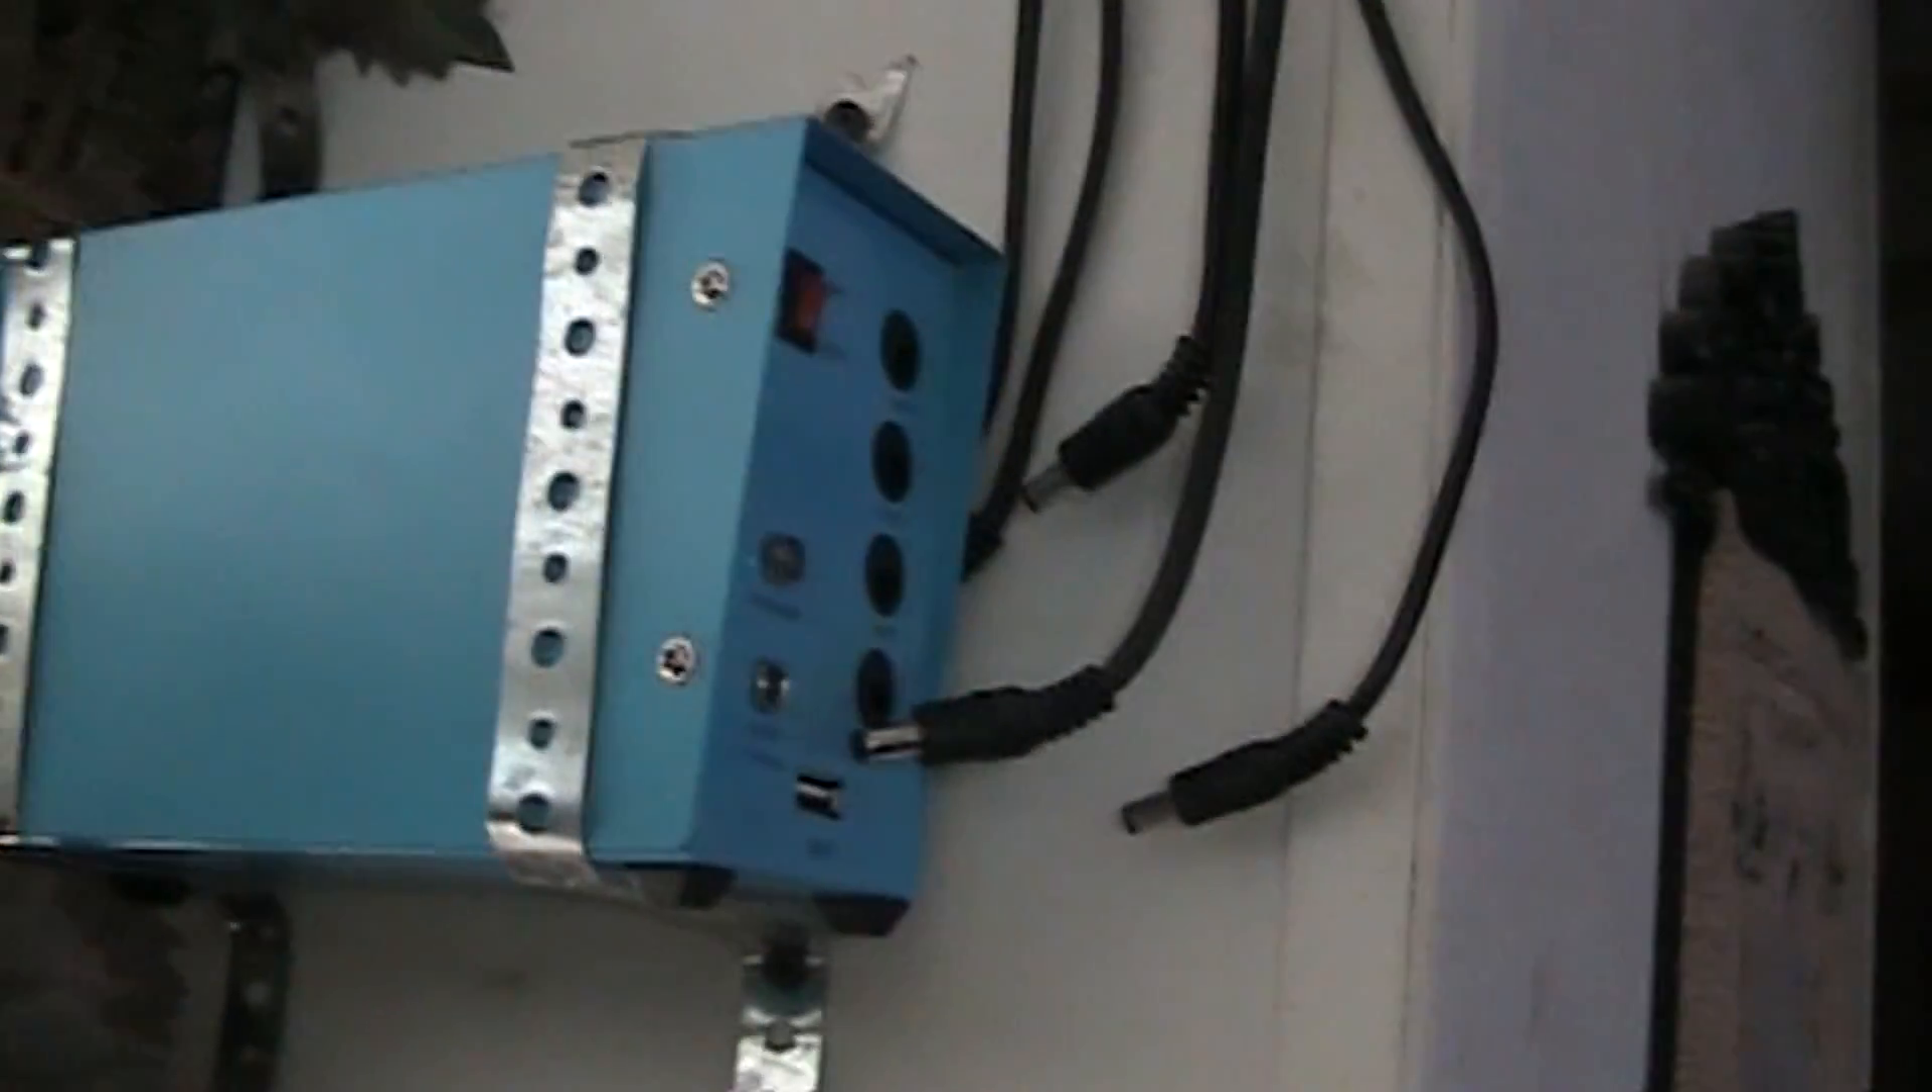I got the battery box back on the wall here.